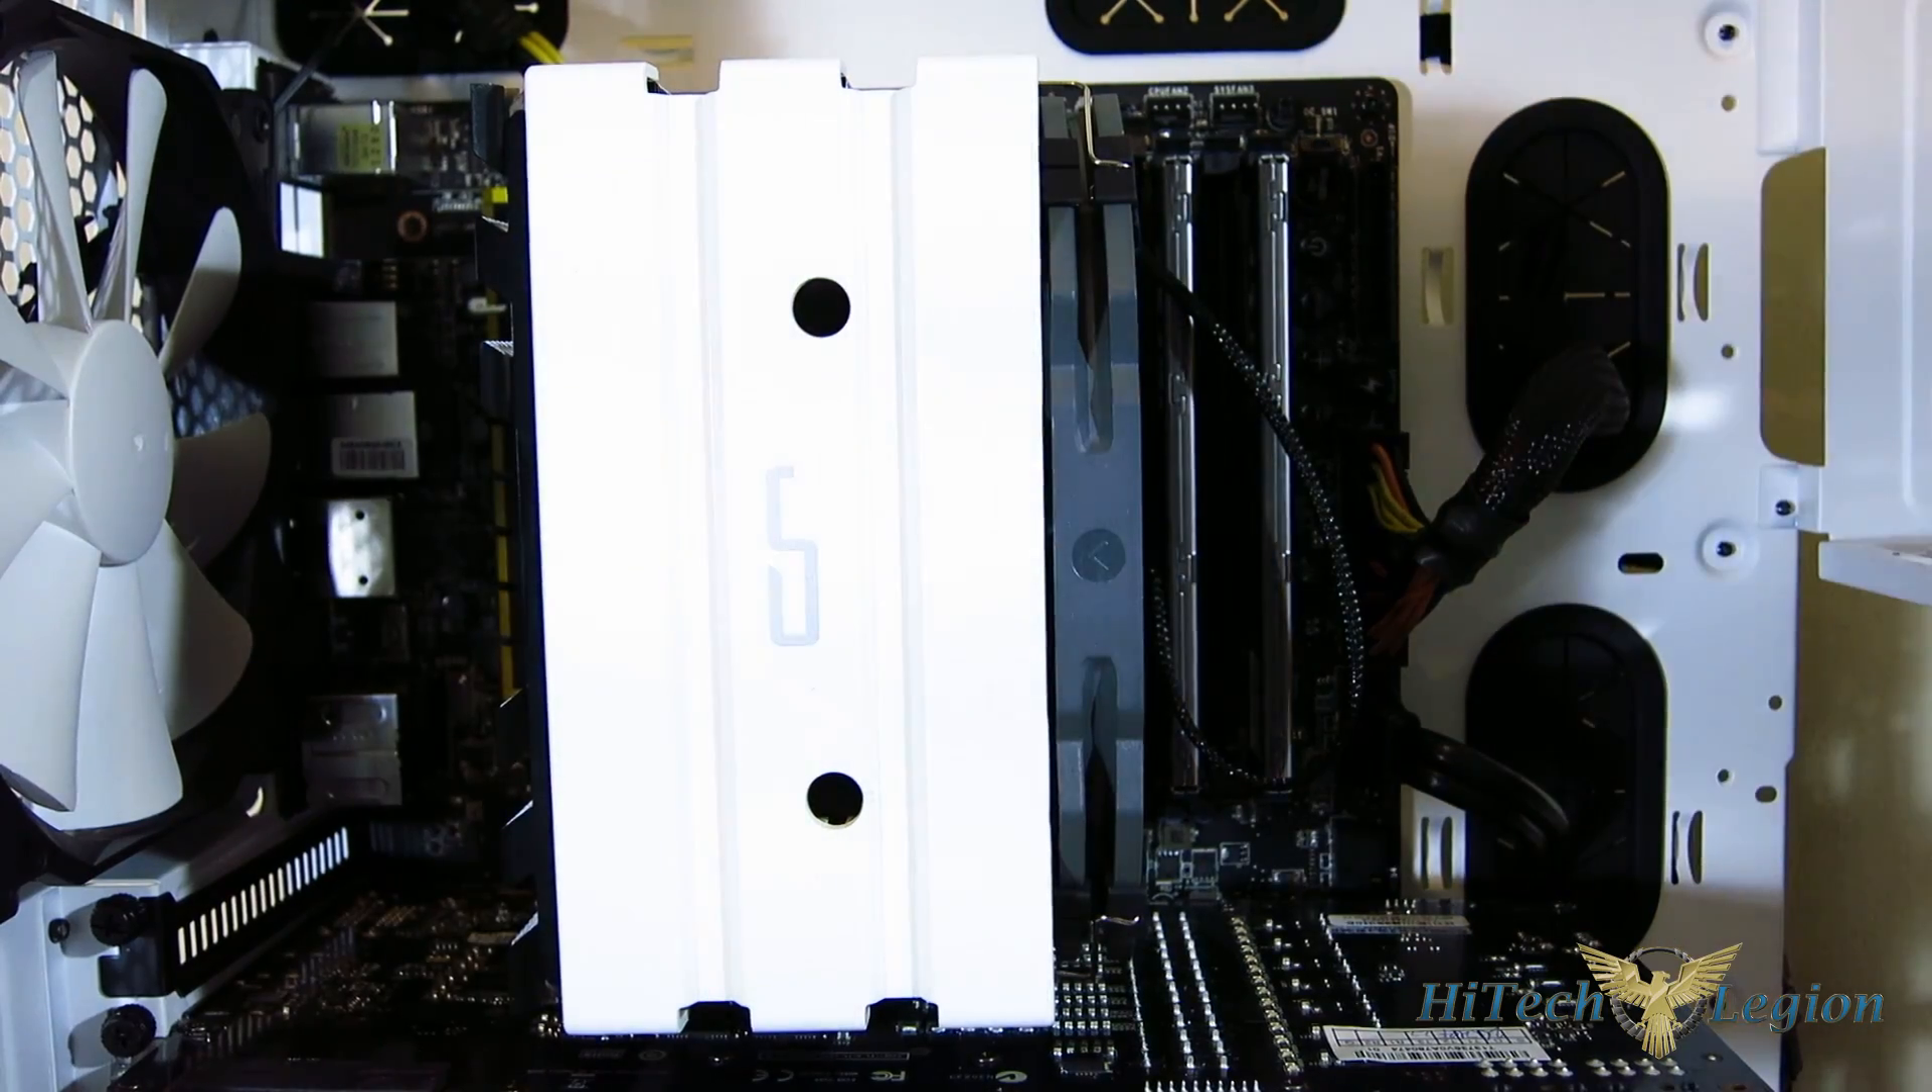And the H5 is installed. As you see, really good looking cooler in the case.